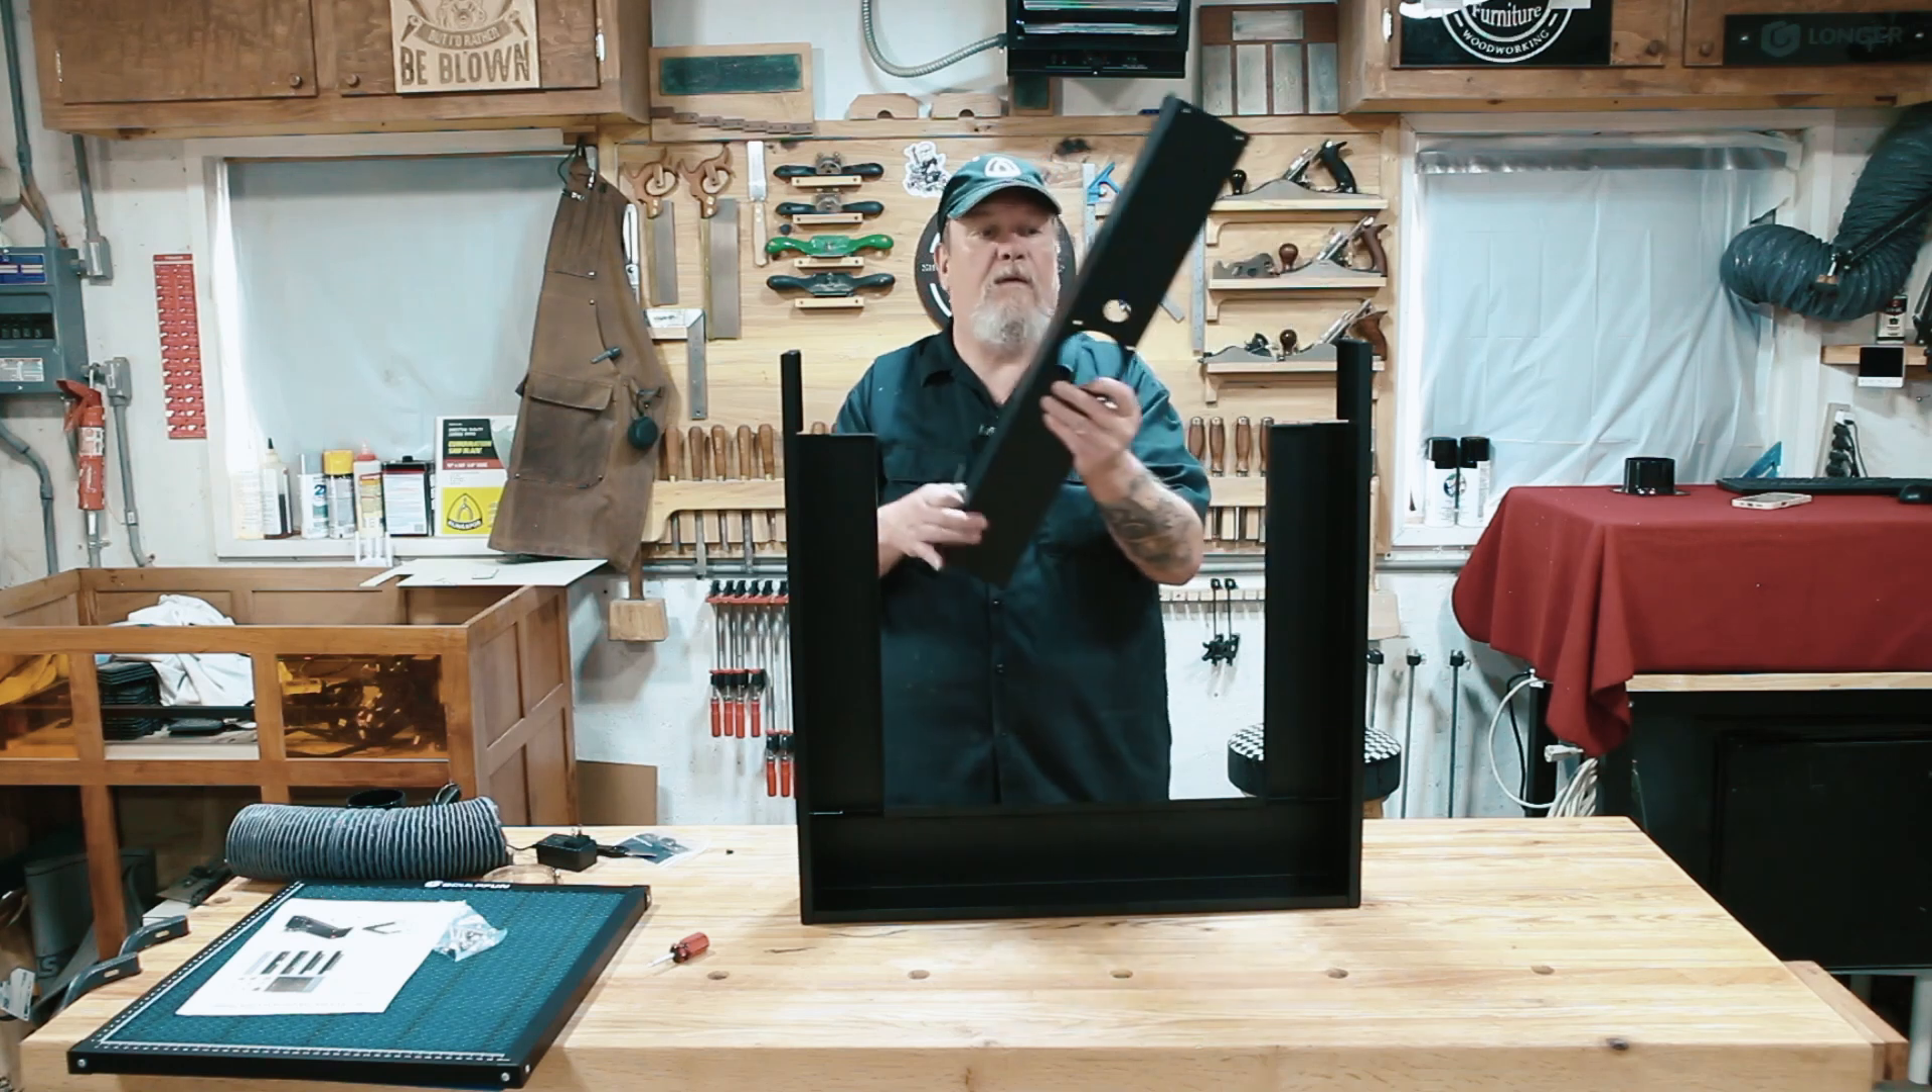Okay, there's two sides and all we have to do is put on the back.